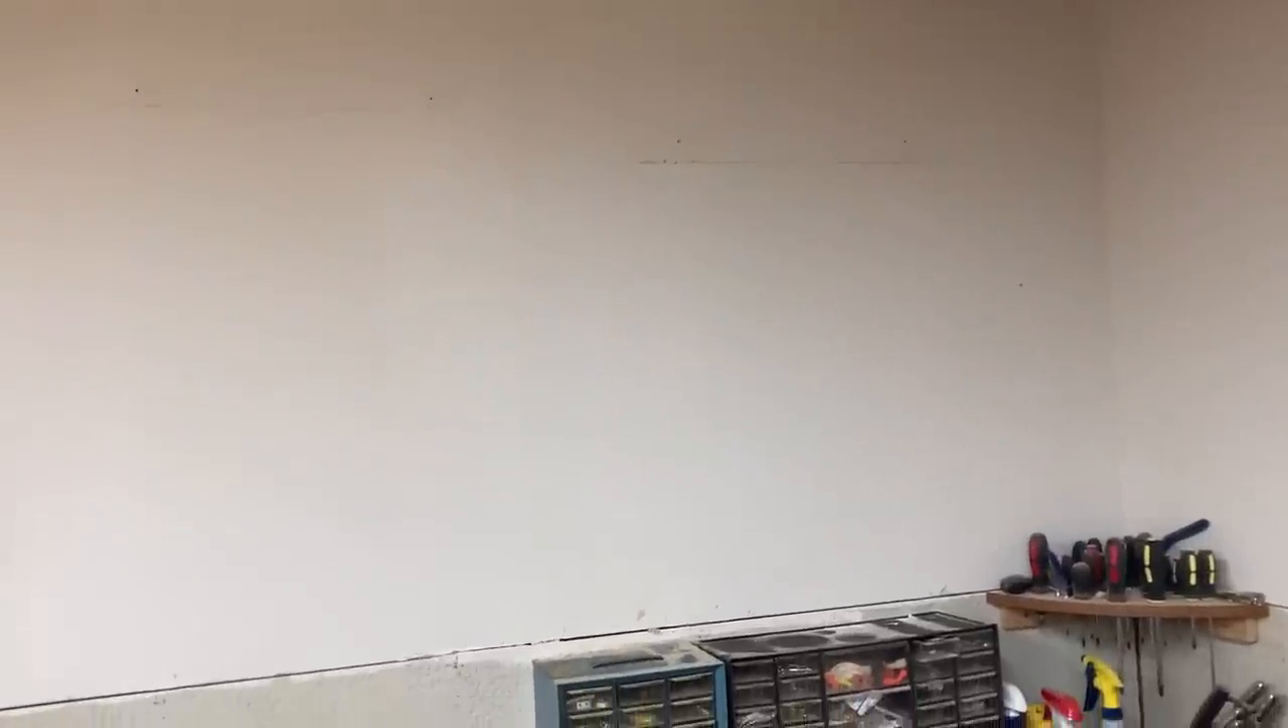Now everything's been removed. This is my blank wall now and this is where that new cabinet is going to go right into this area.